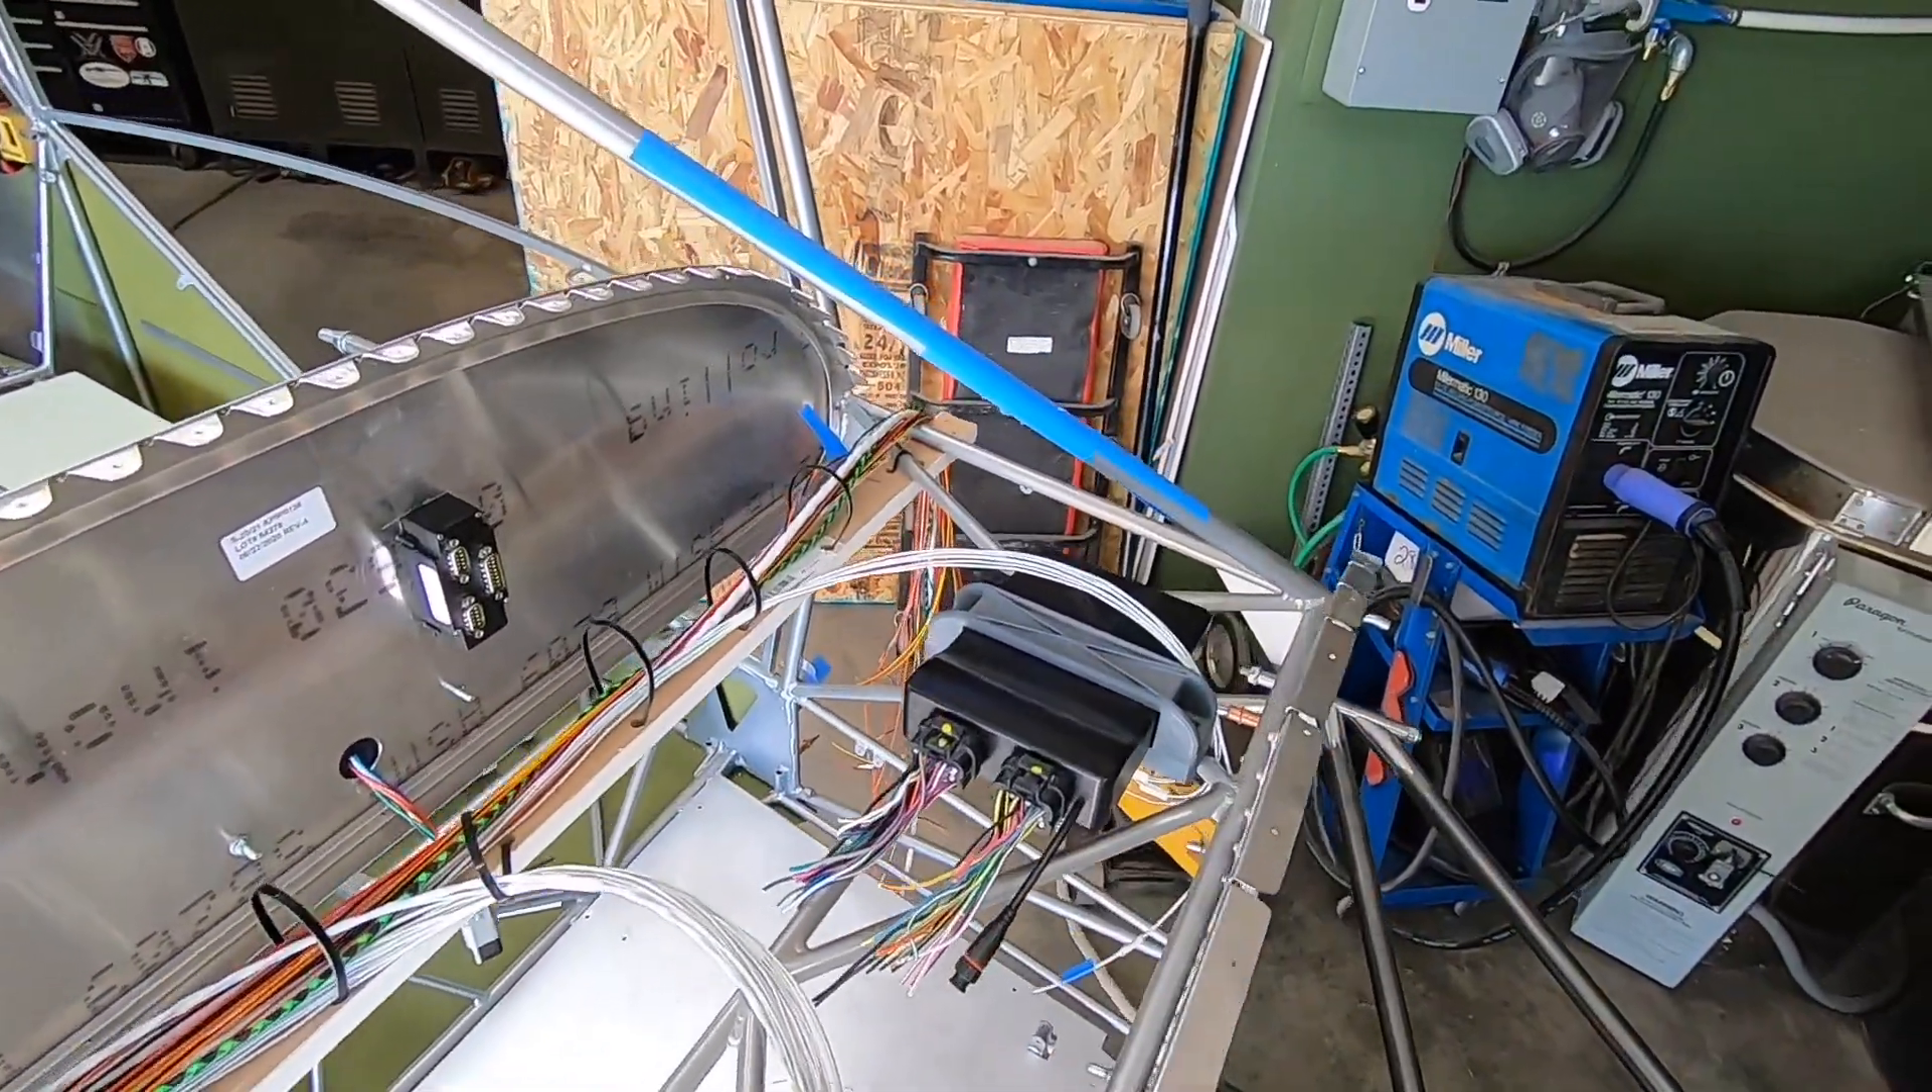I've started to finalize the location of the electrical components that I have on hand, and I've also begun wiring those components.